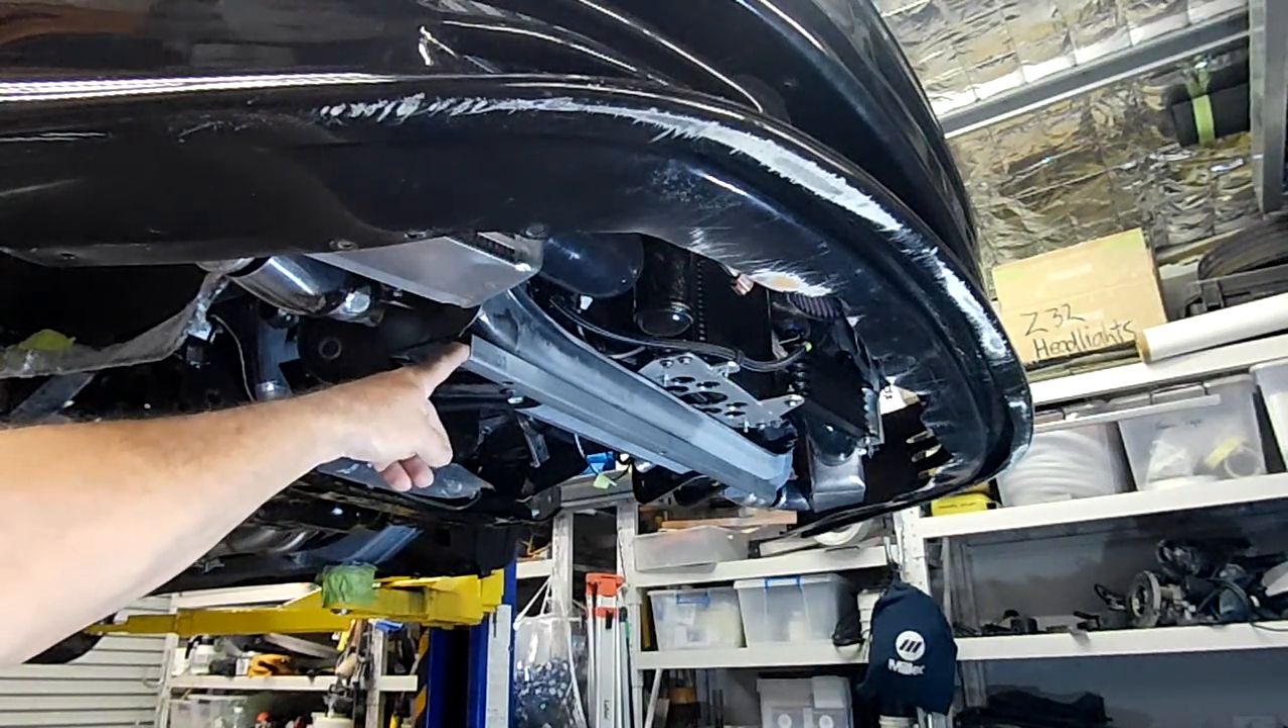You'll notice here there's a piece of 25x25 galvanised steel that I've actually got bolted under that front apron there.